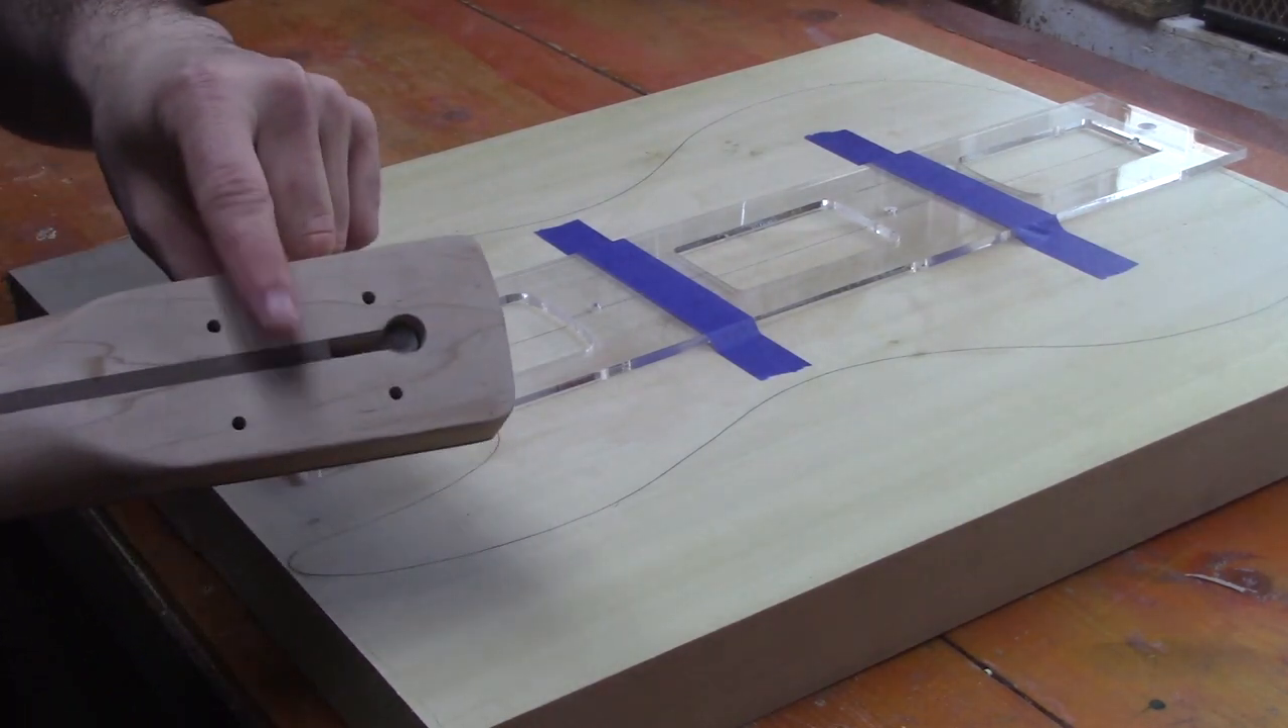And we've now got a neck template in place here.